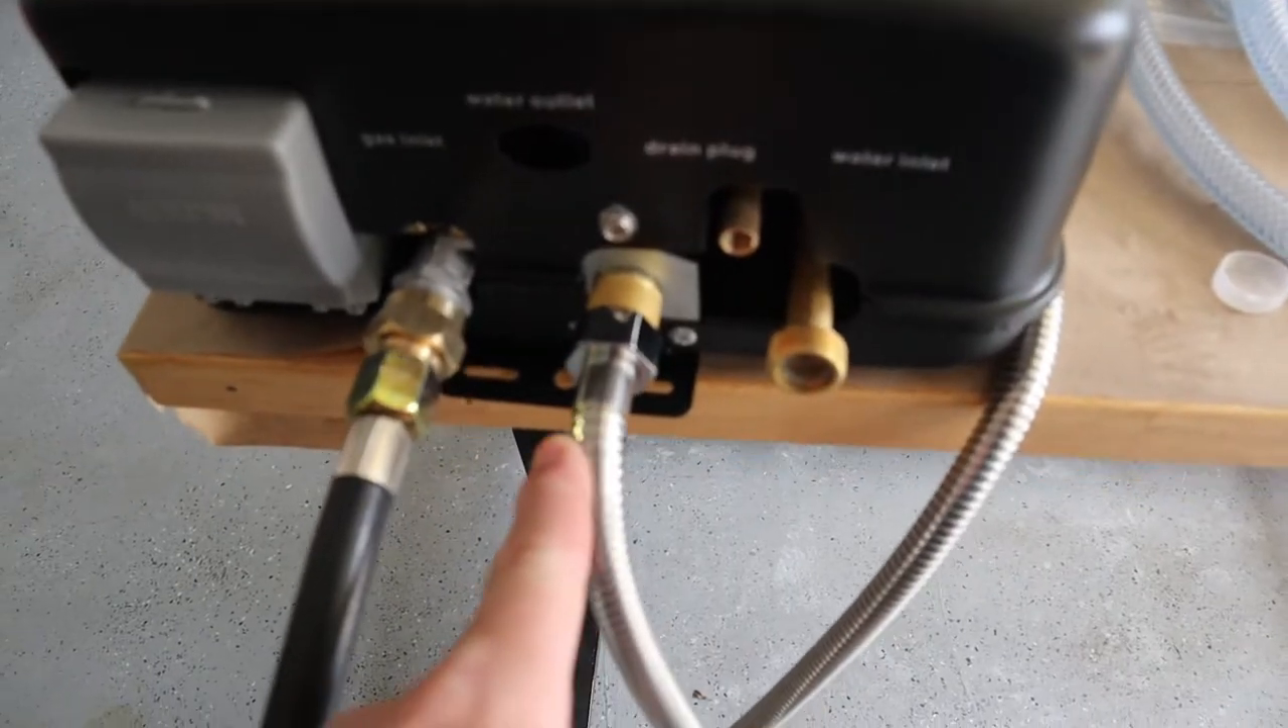So I've got the shower head connected now I just need to affix the water inlet and that's going to require me to put this garden hose in on this tube.